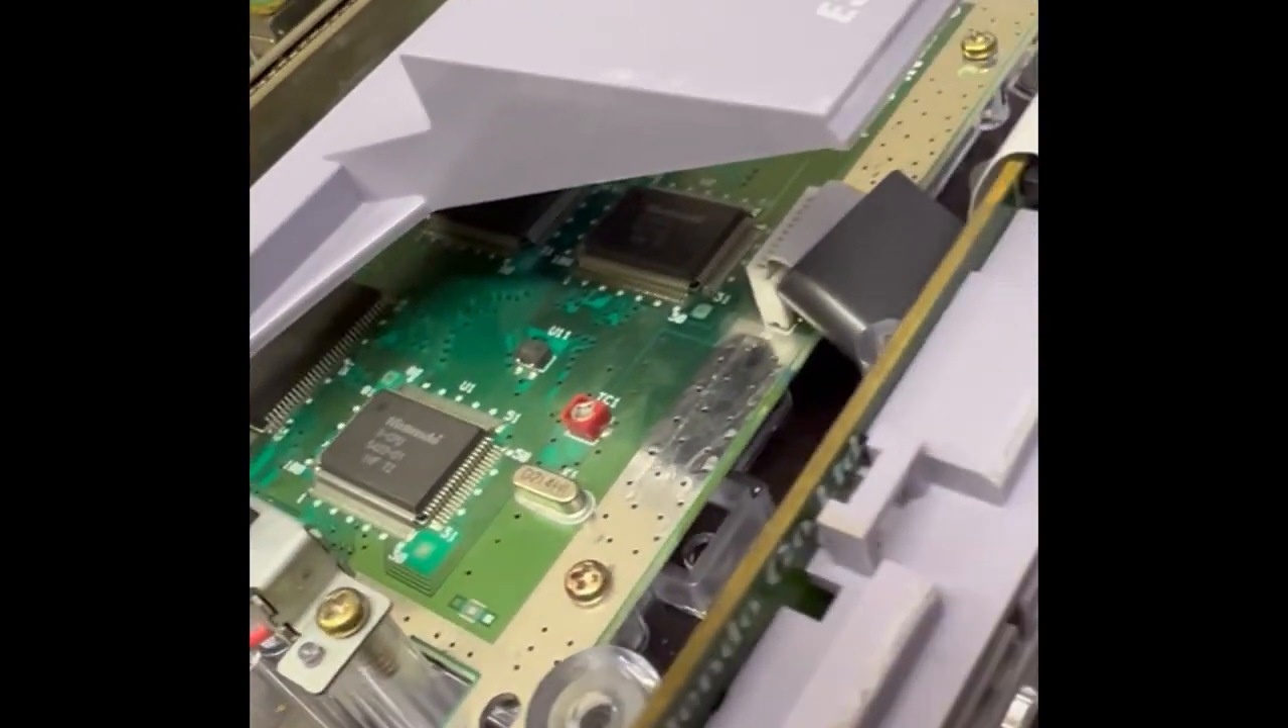So this is the board screwed in.